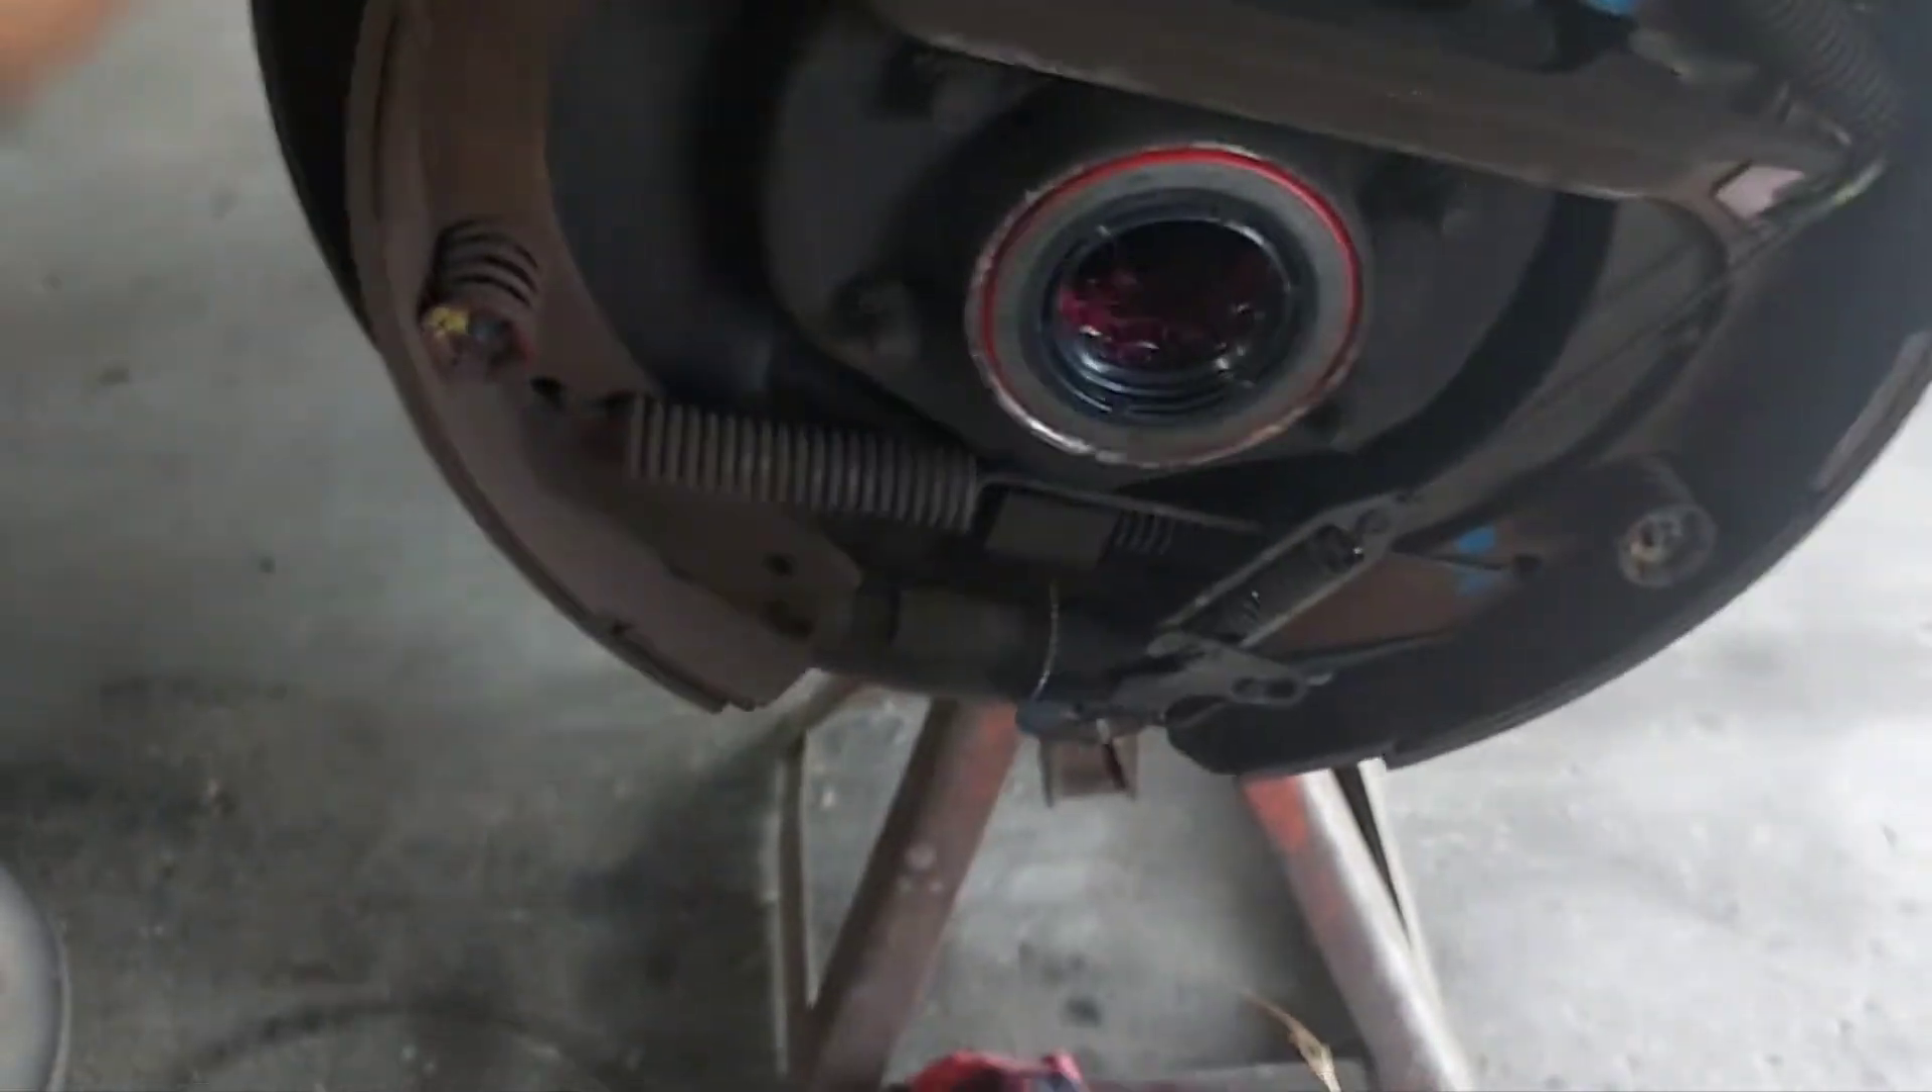Got the seal in got the seal in.